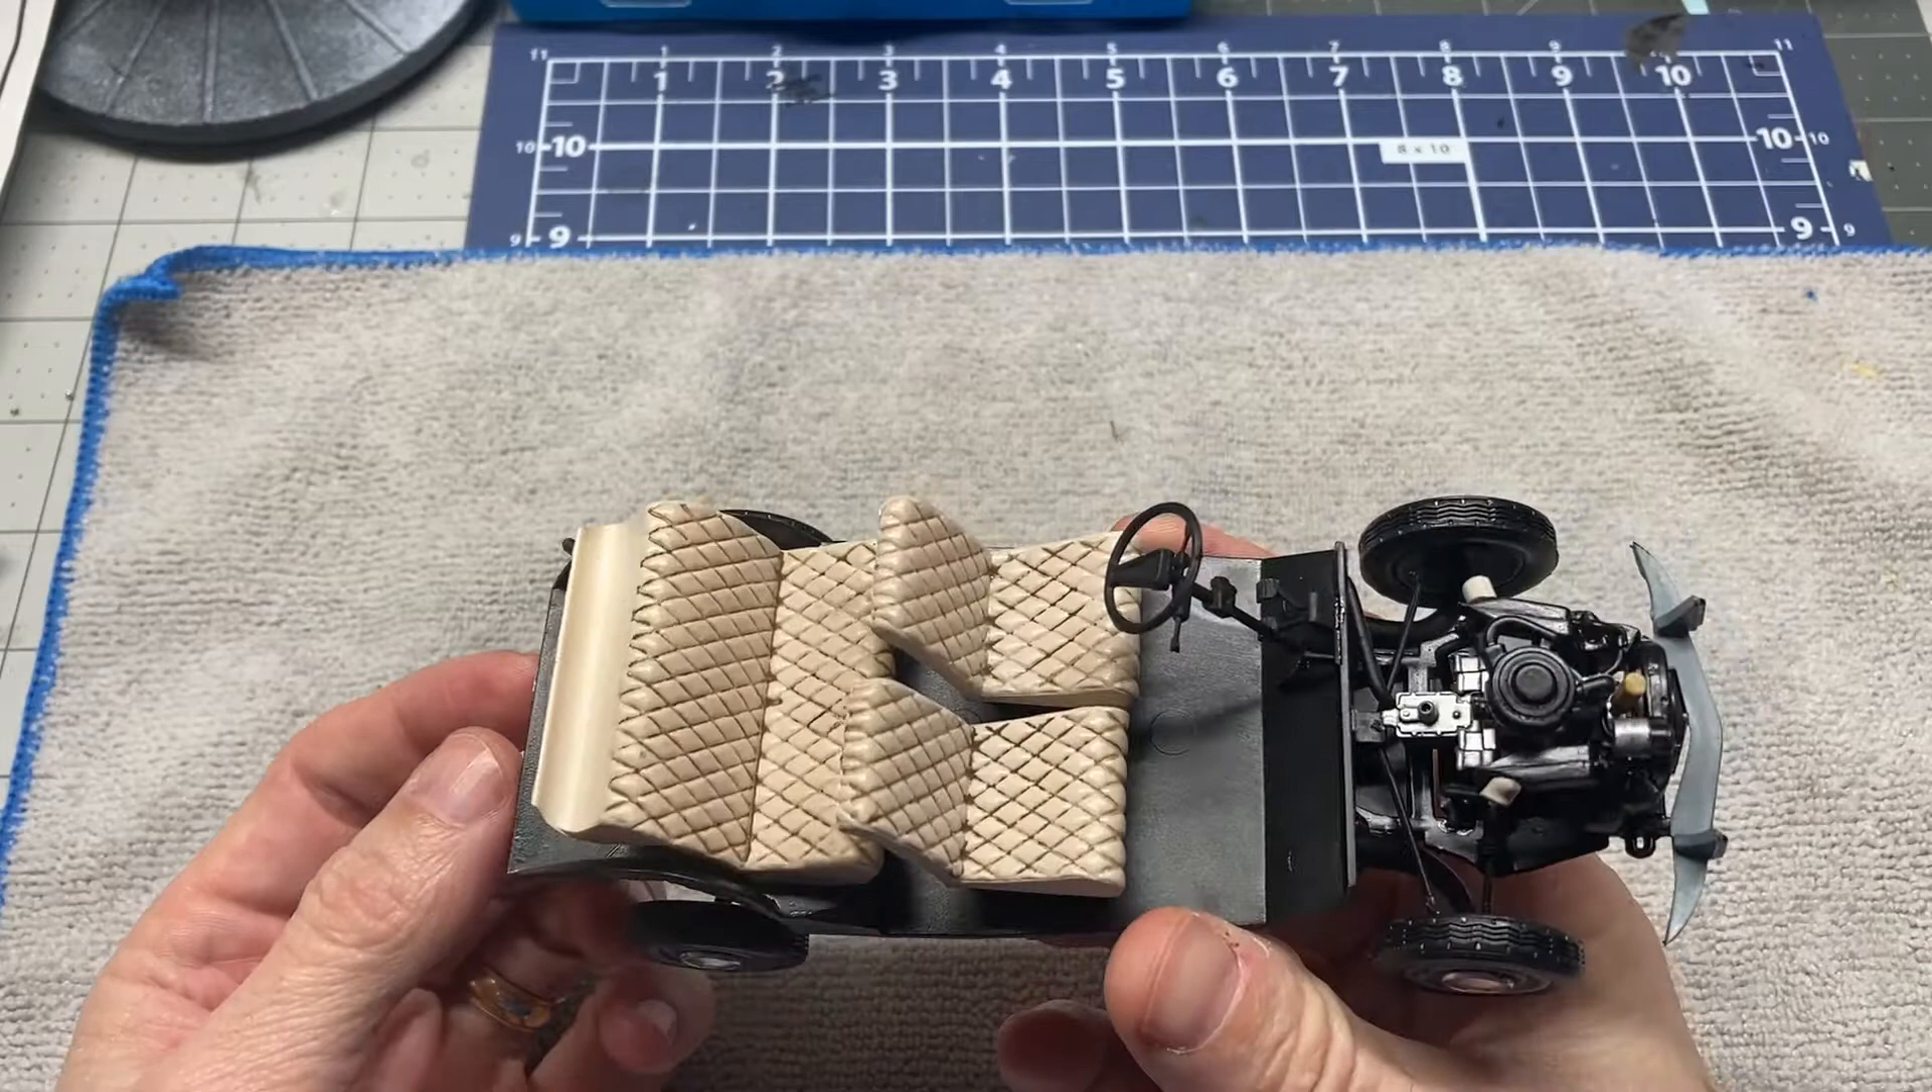We actually have the chassis all put together. We've got the motor in the chassis.